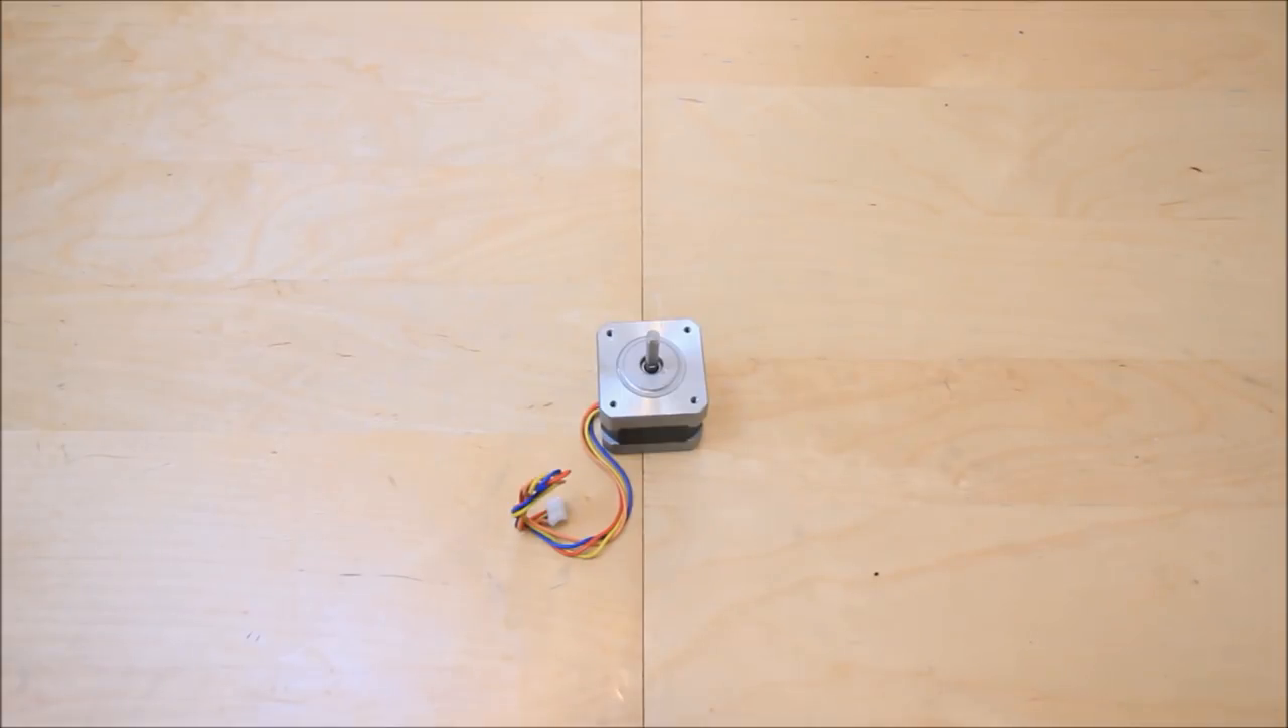So that's the the pinion gear removed from the electric motor.